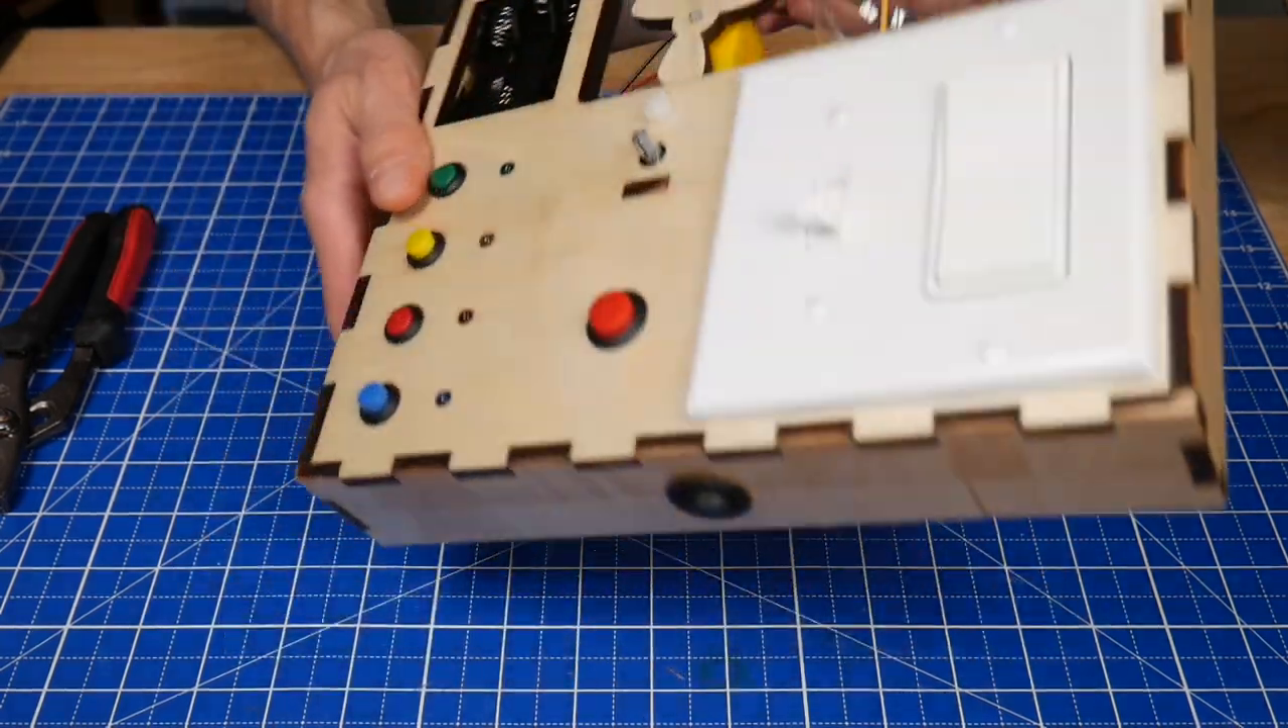Finally the cover plate is installed, and that's it!